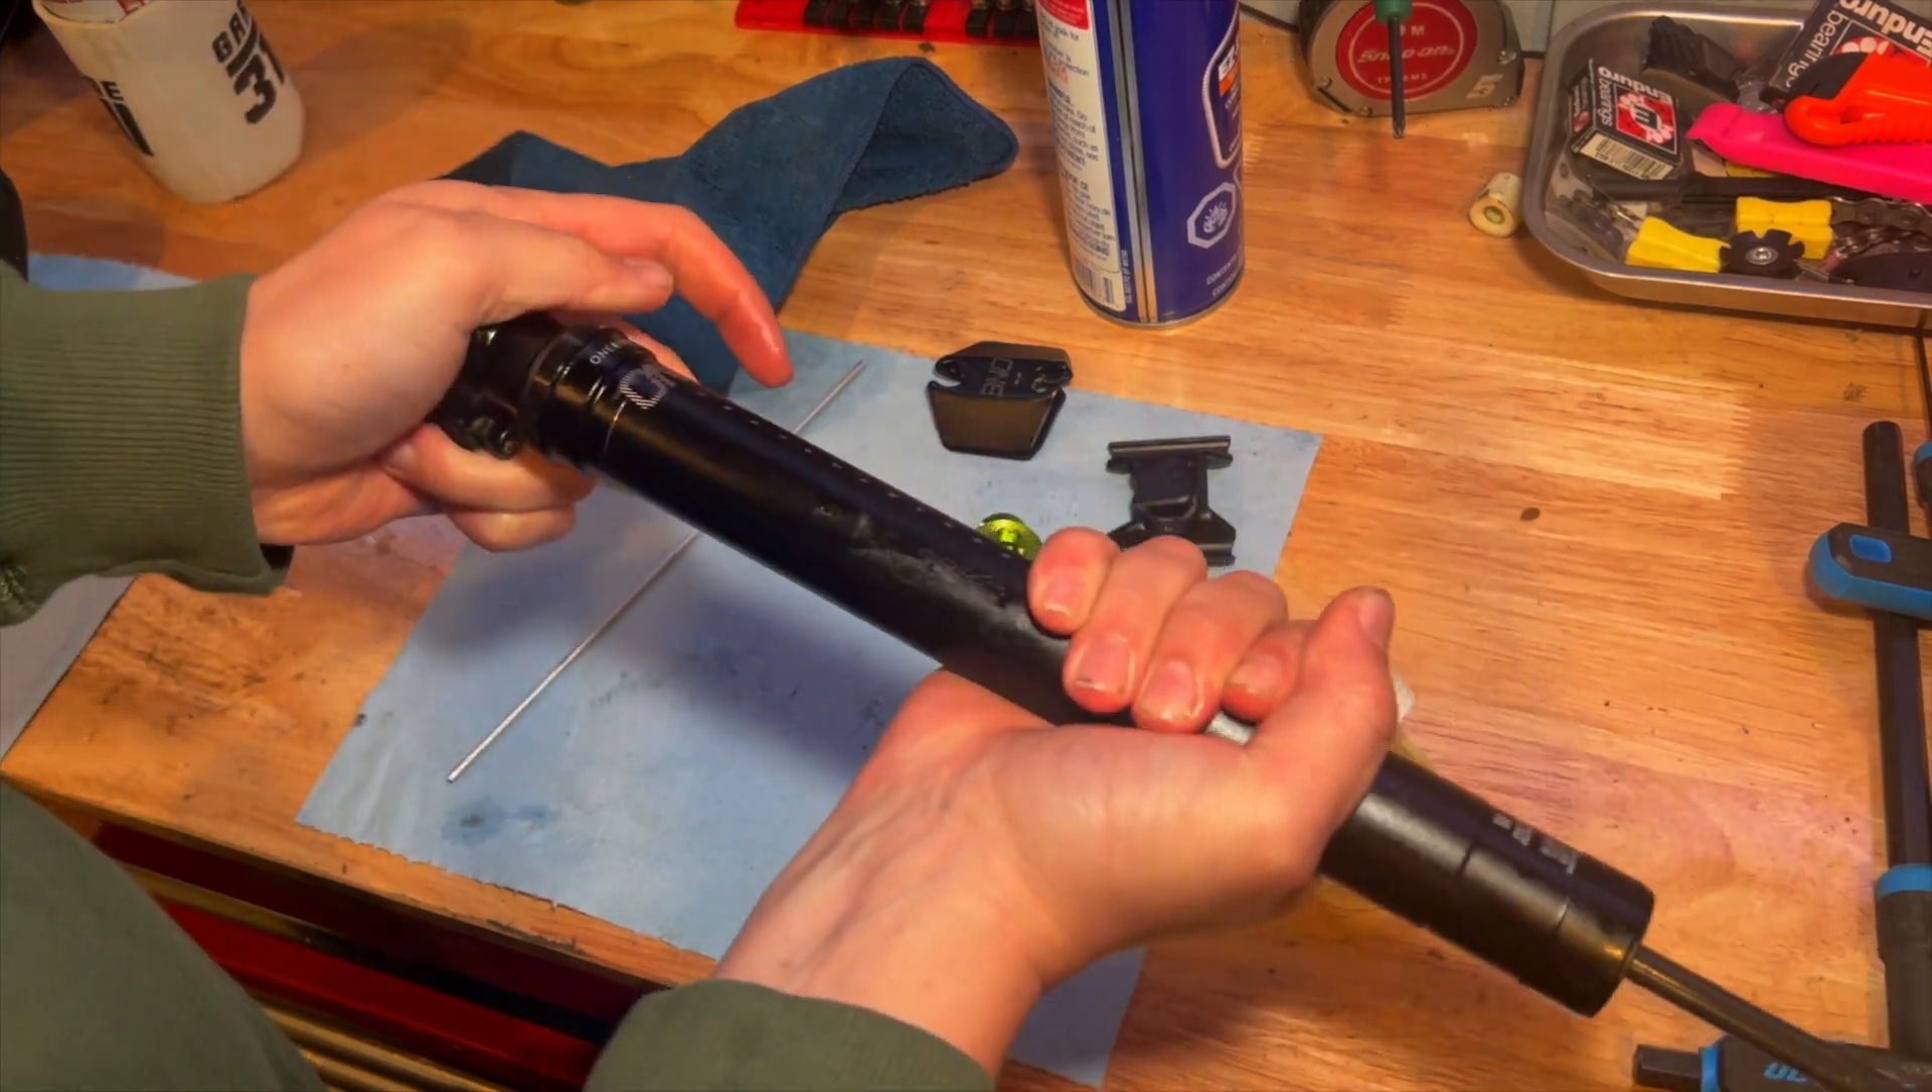So now we have an almost fully assembled seat post.